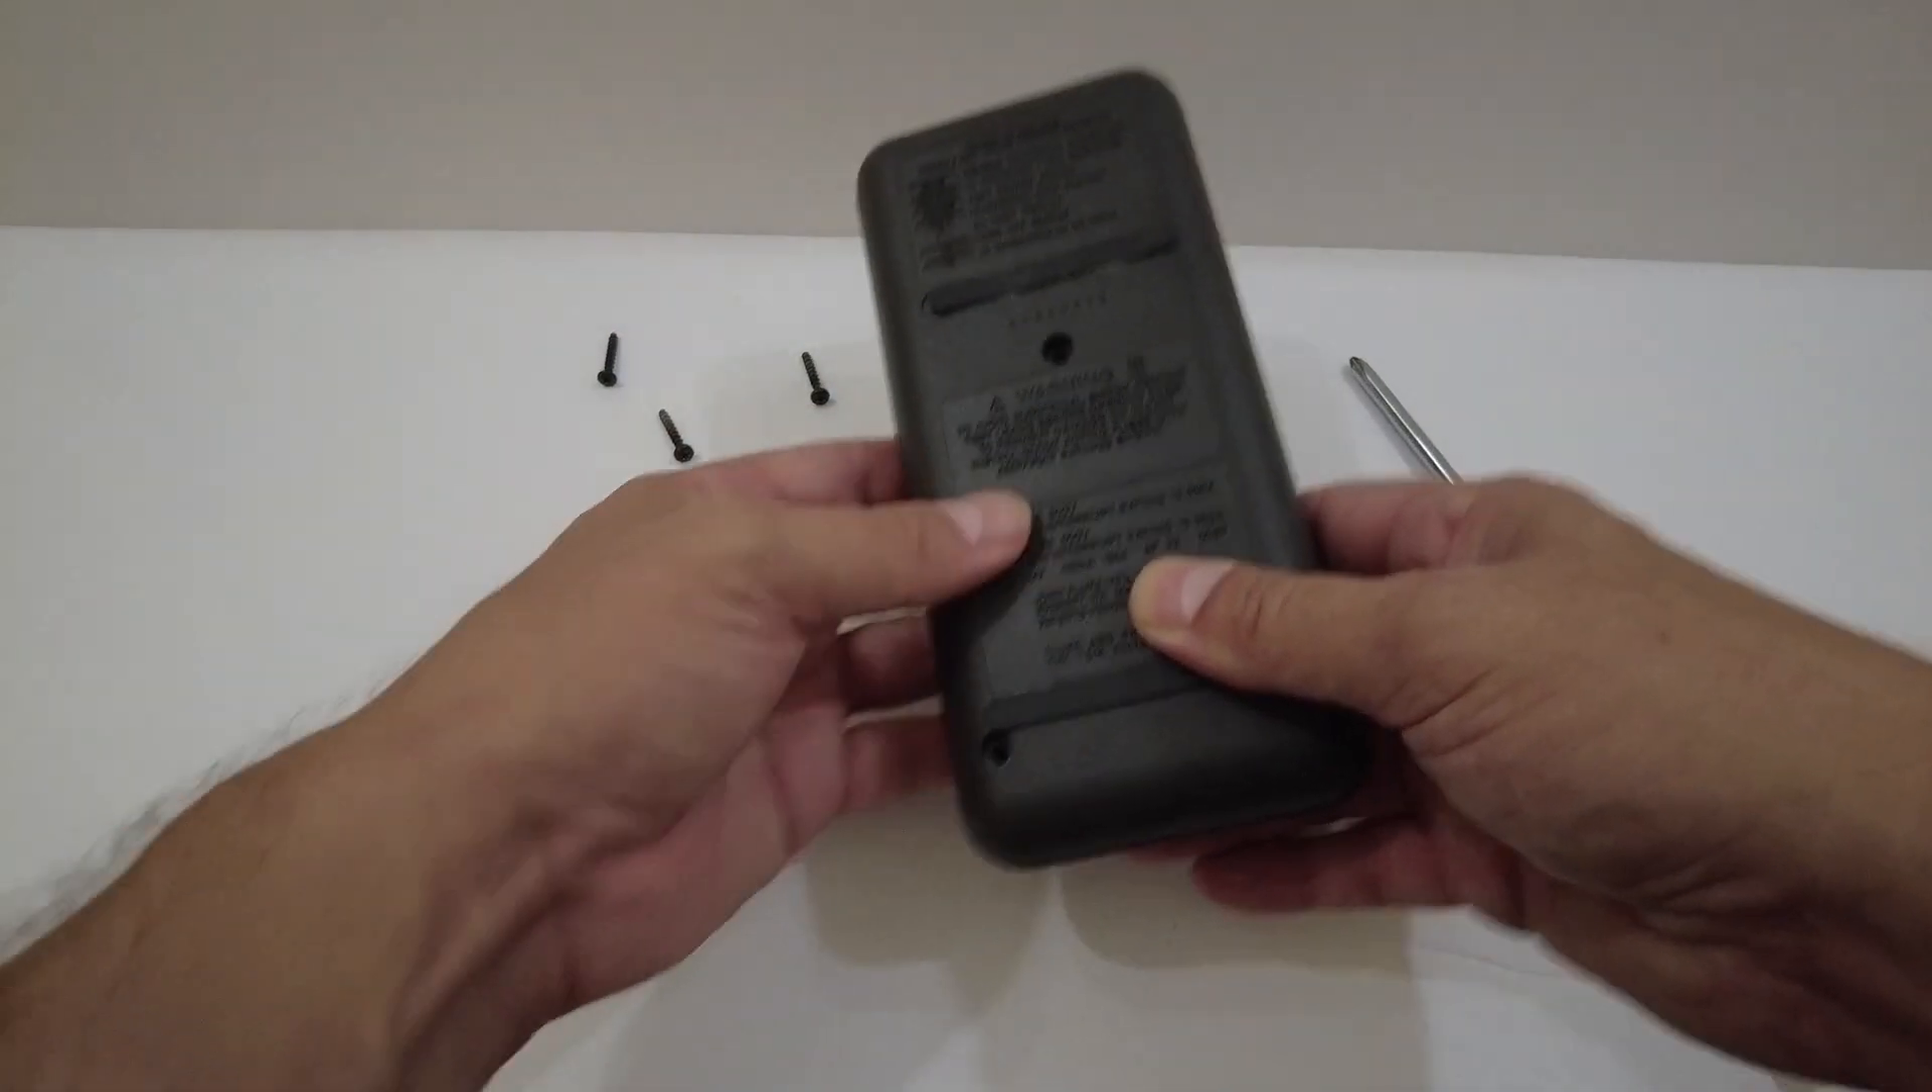So we've removed these three screws that hold the two cases together.